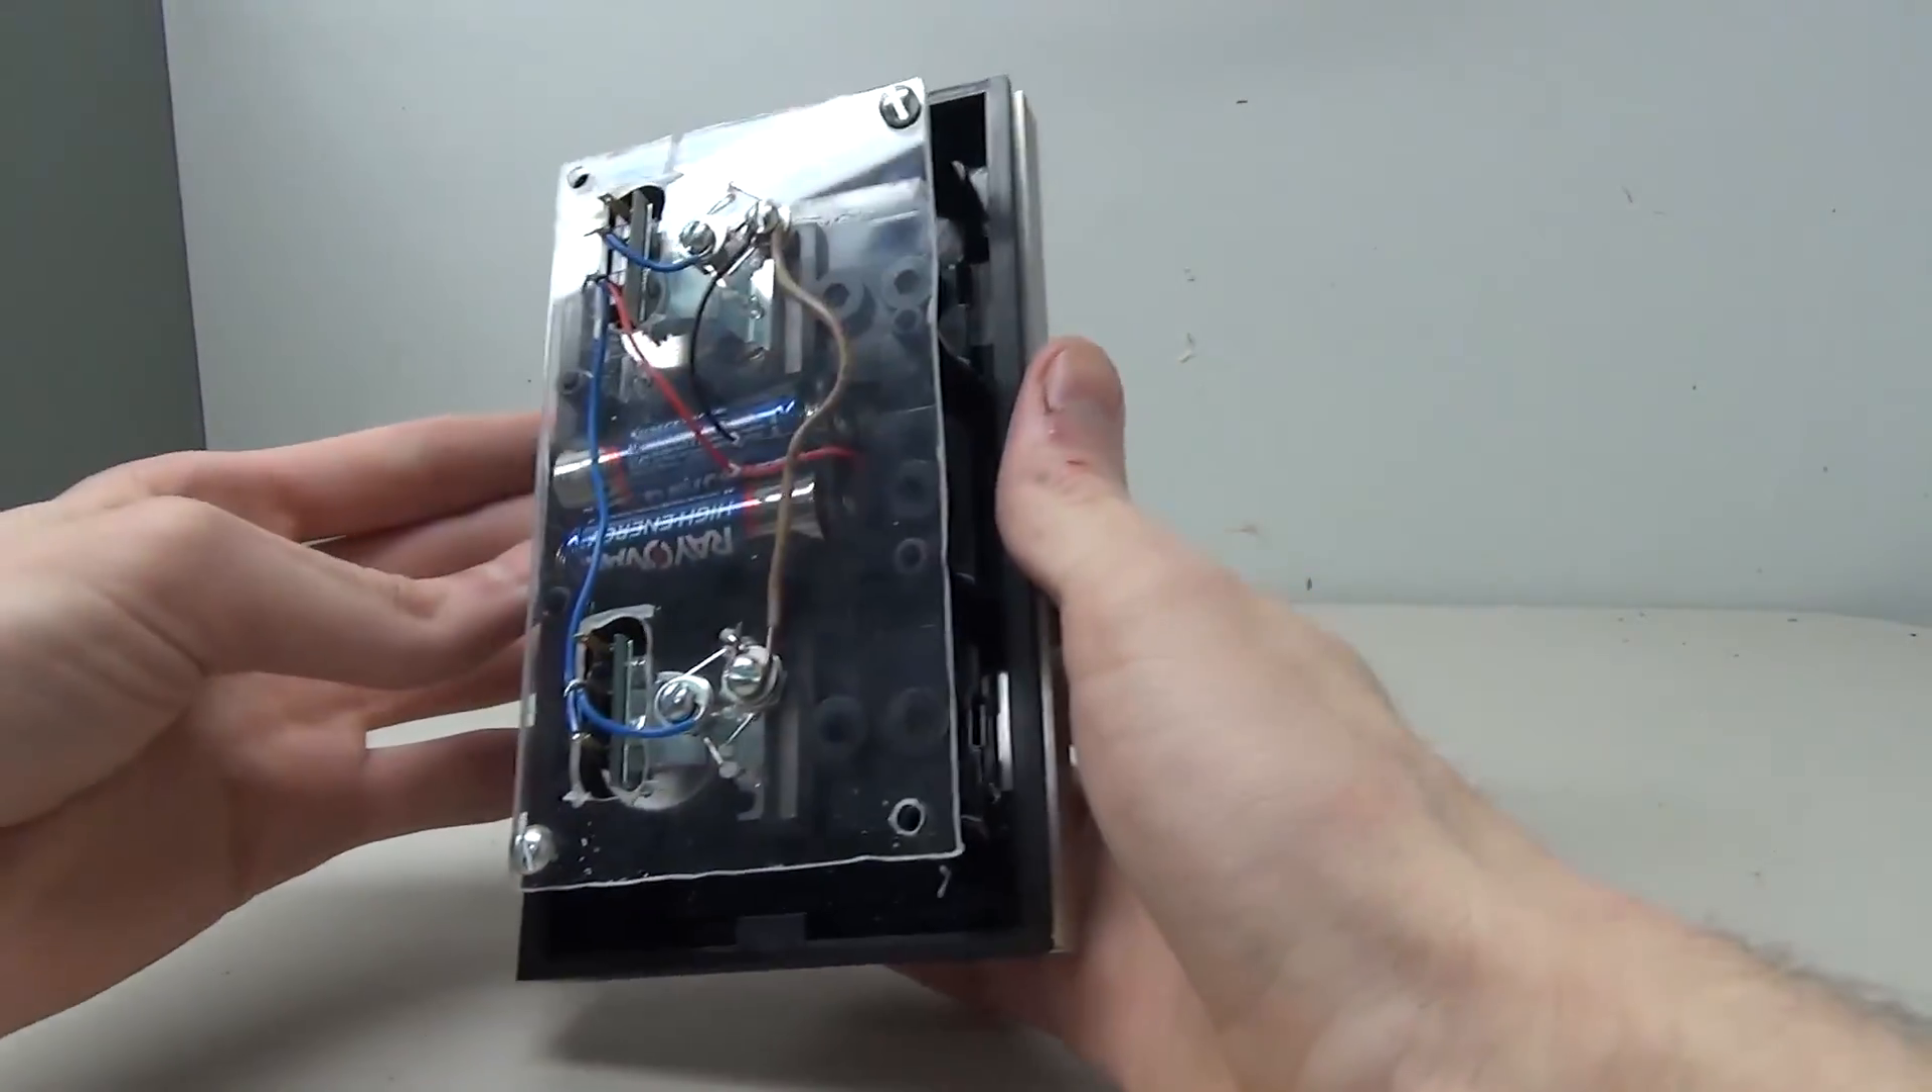I went ahead and finished the wiring.